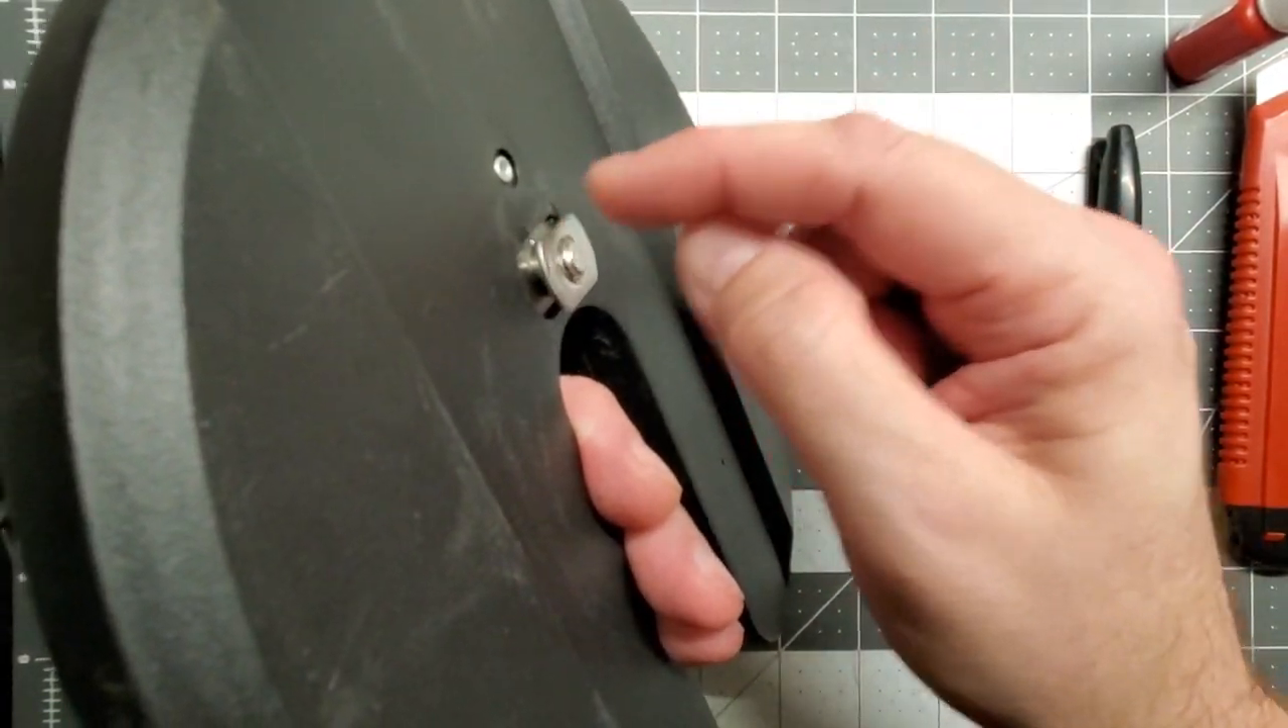This this uh weld nut would be pushed in flat against this plate not raised the way that i have it here.